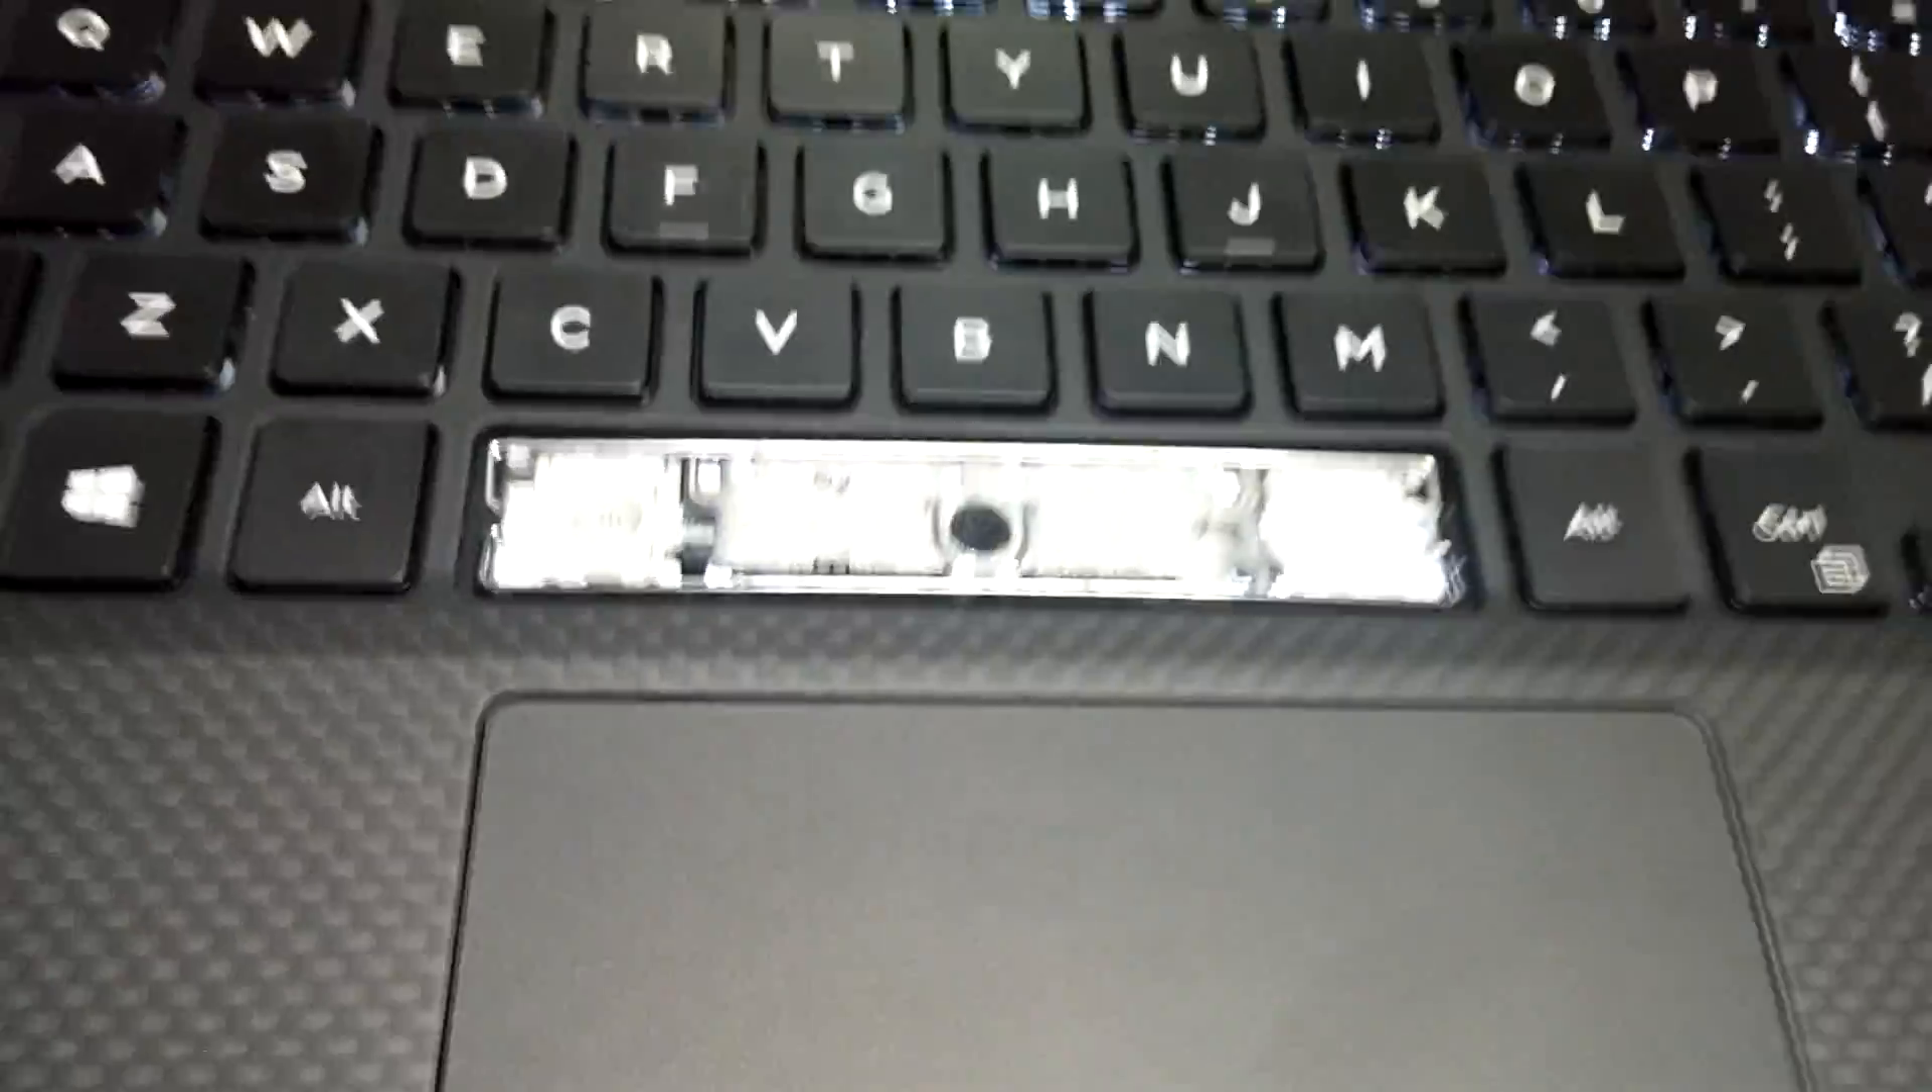All right so here's the space bar removed.